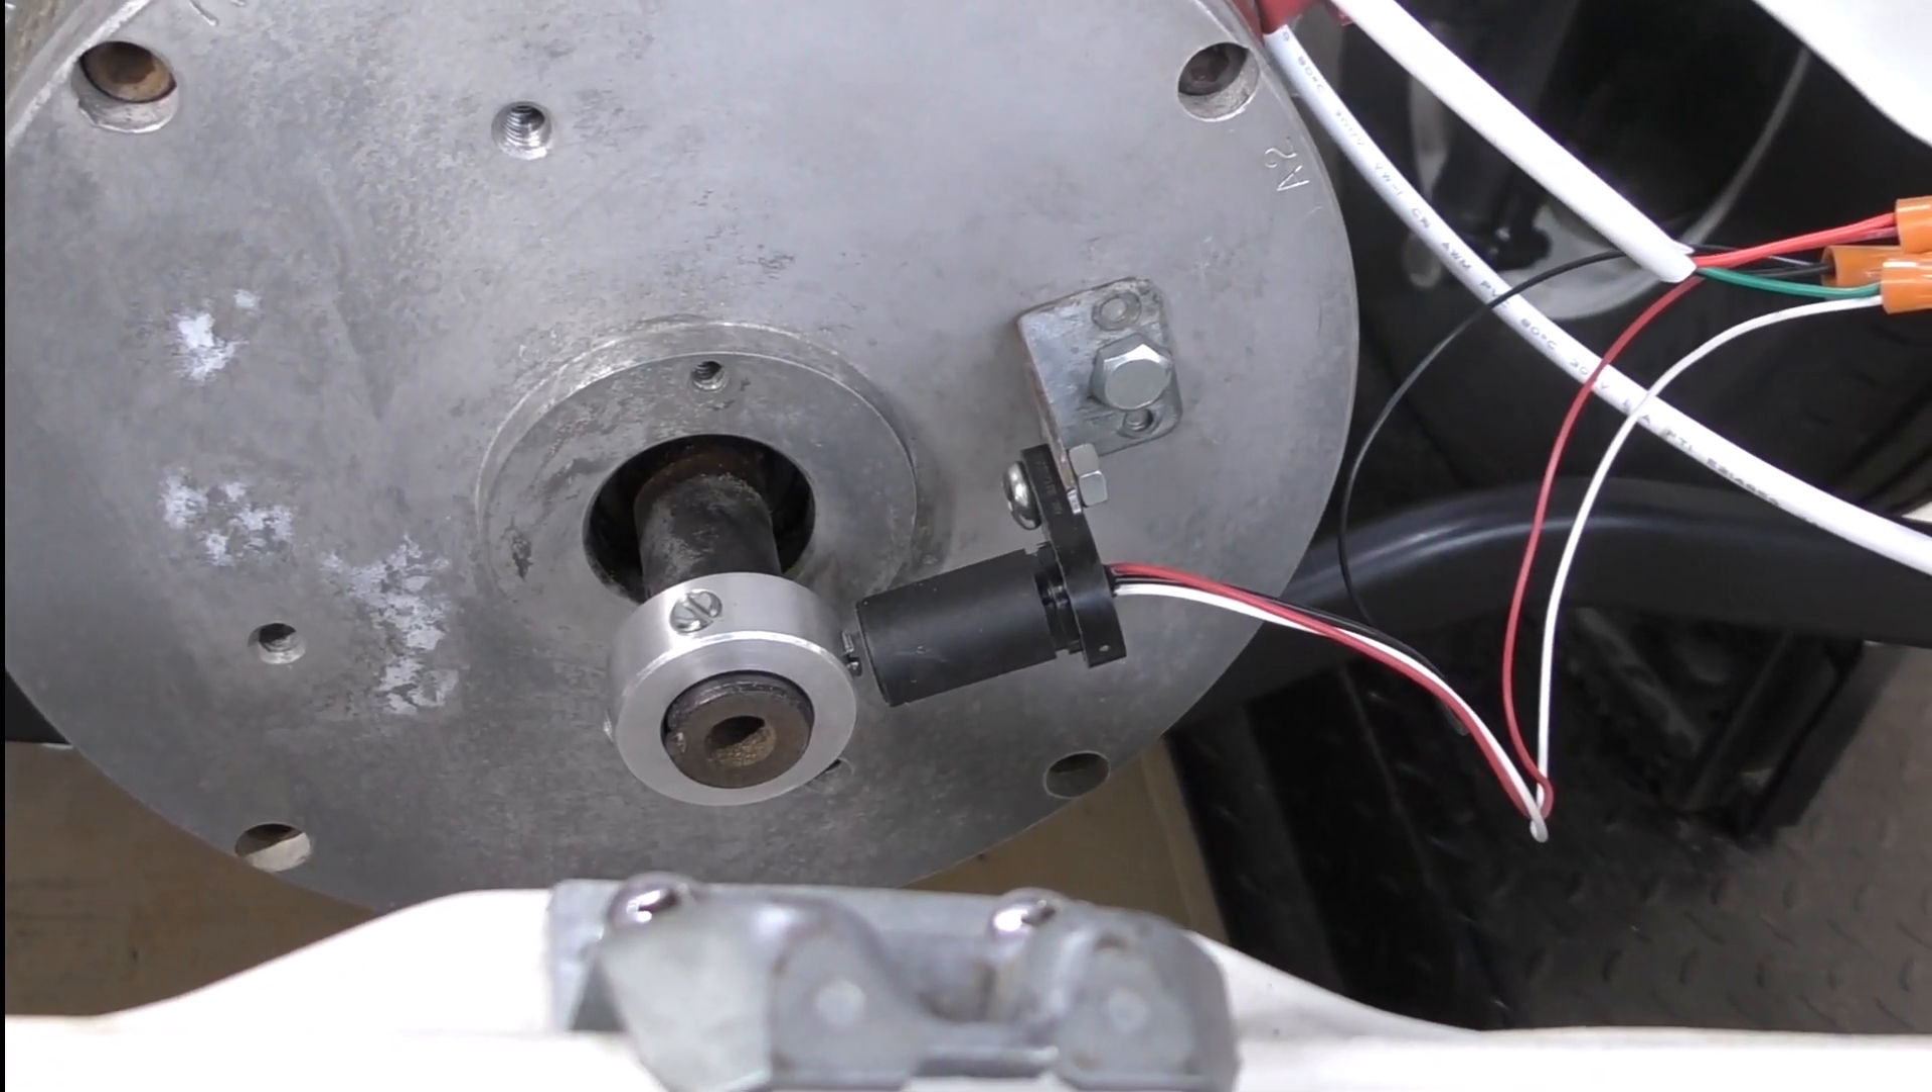I've mounted the sensor here I was able to find this small bracket here that I could mount to one of these threaded inserts on the motor face.